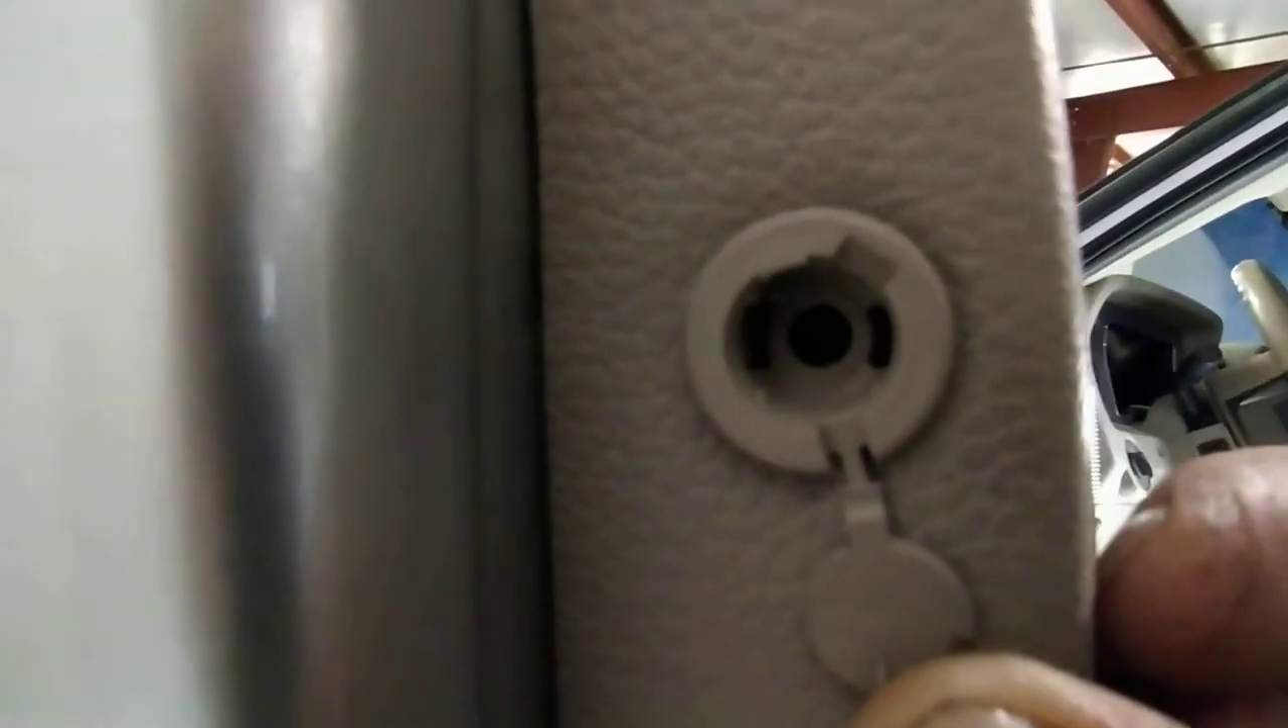There is also one small screw over here on the side of the panel. Looks like this one is already missing.